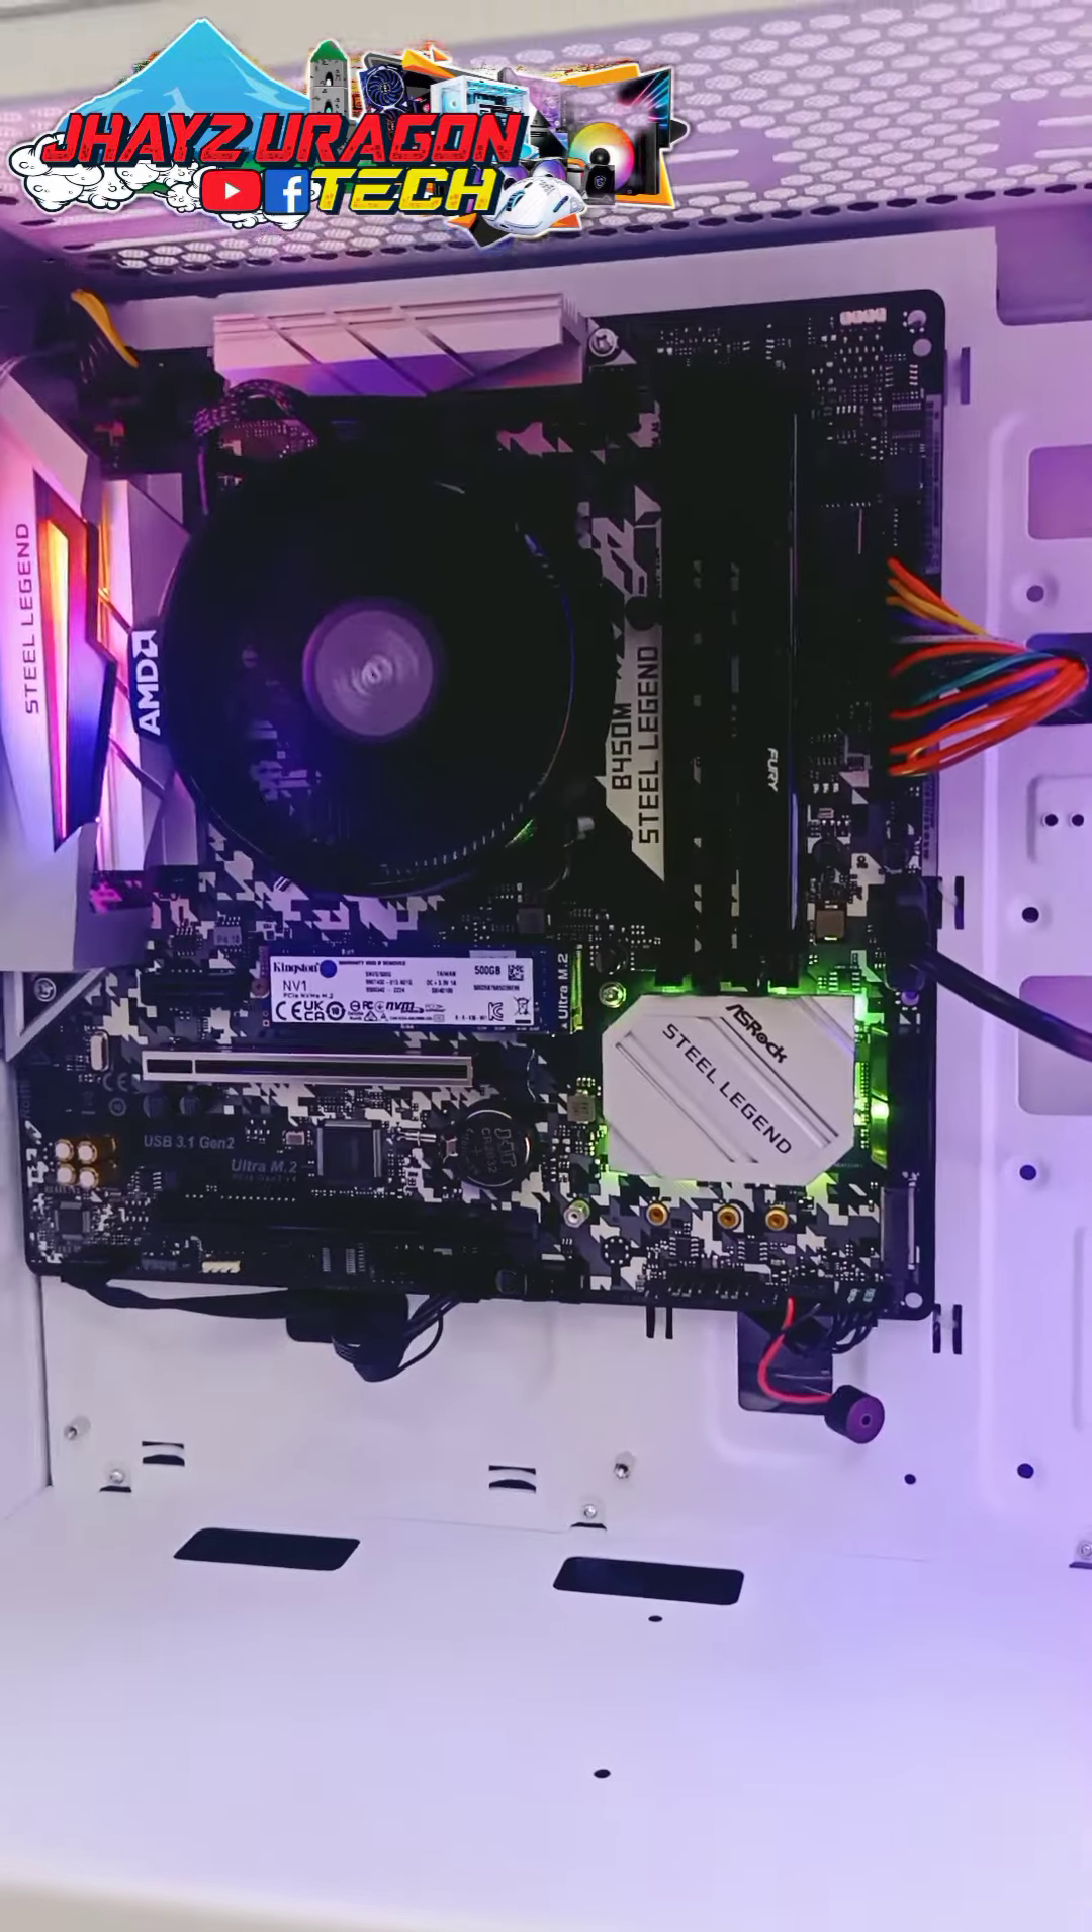Ang nirecommend natin sa kanya is NVMe na Kingston 500GB M .2 Ayan guys, nakakabit na sya.